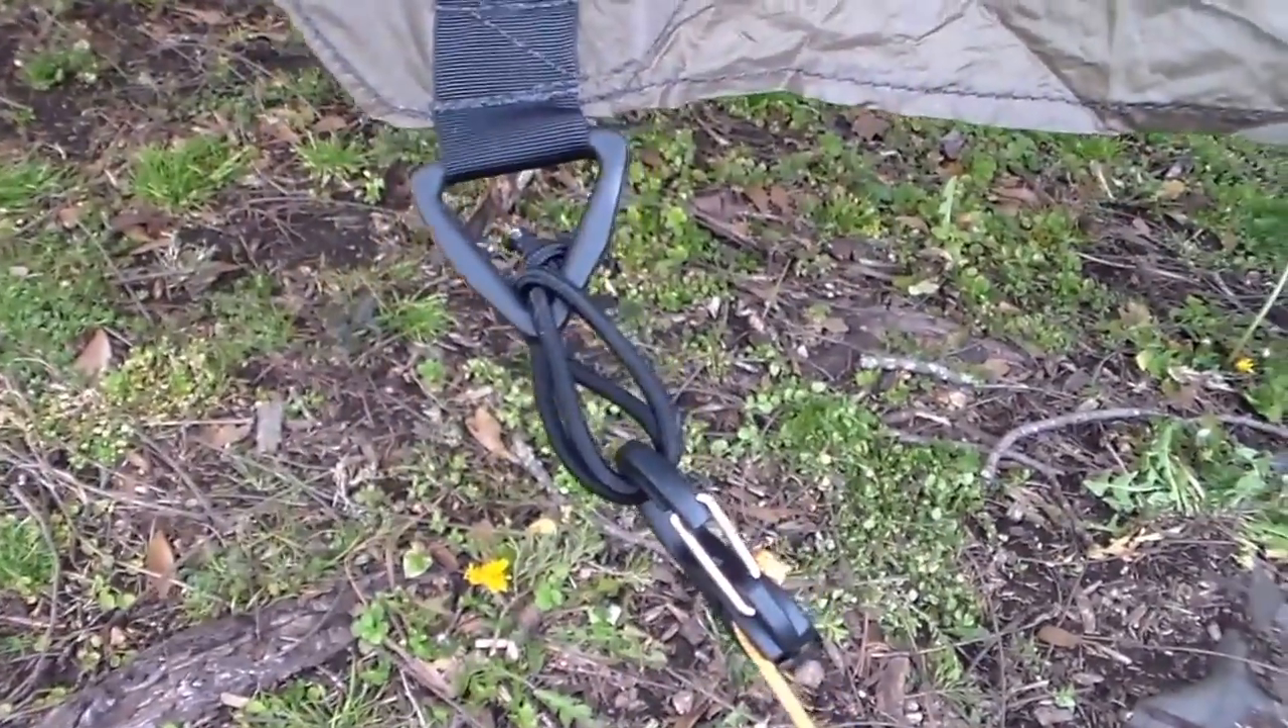I've got some um some stretch cord there that I've wrapped around the the loop there.